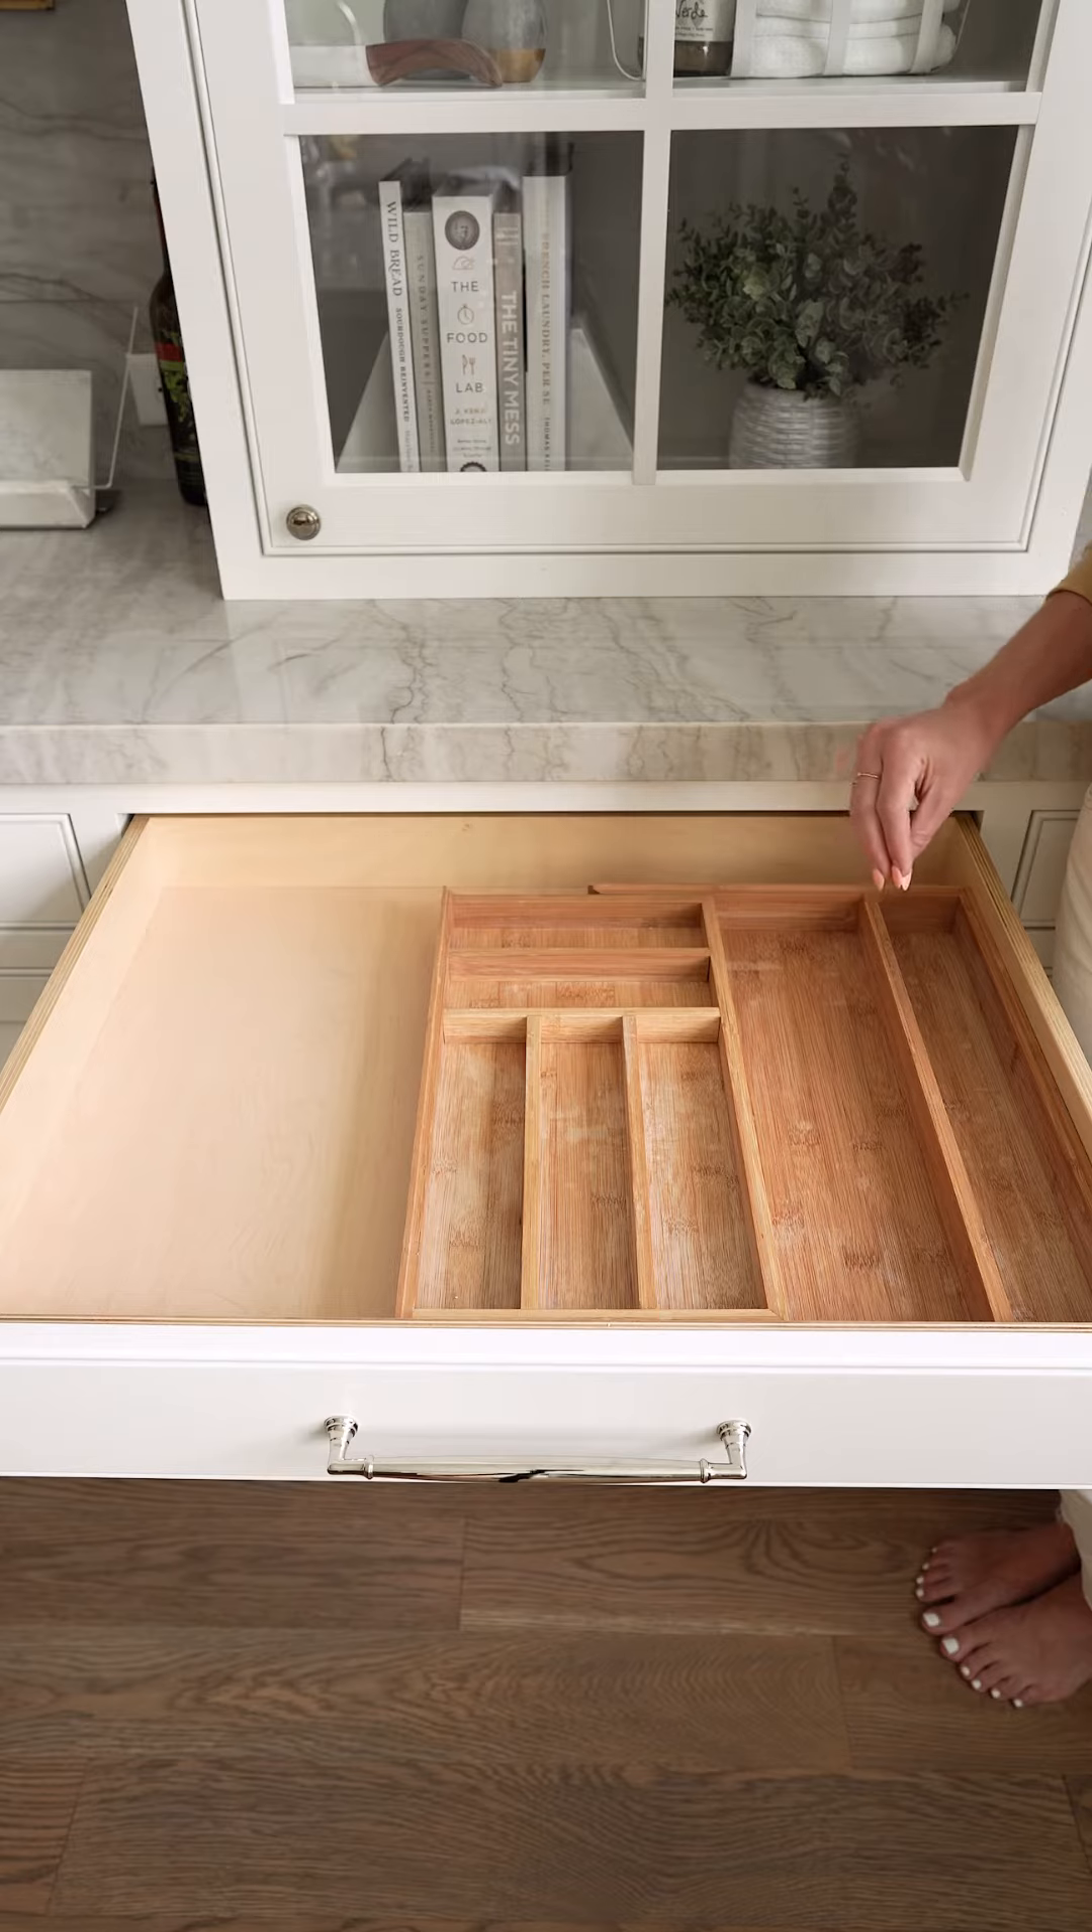You can see that even though this is one of the bigger organizers that I can find, it still doesn't fit the drawer.